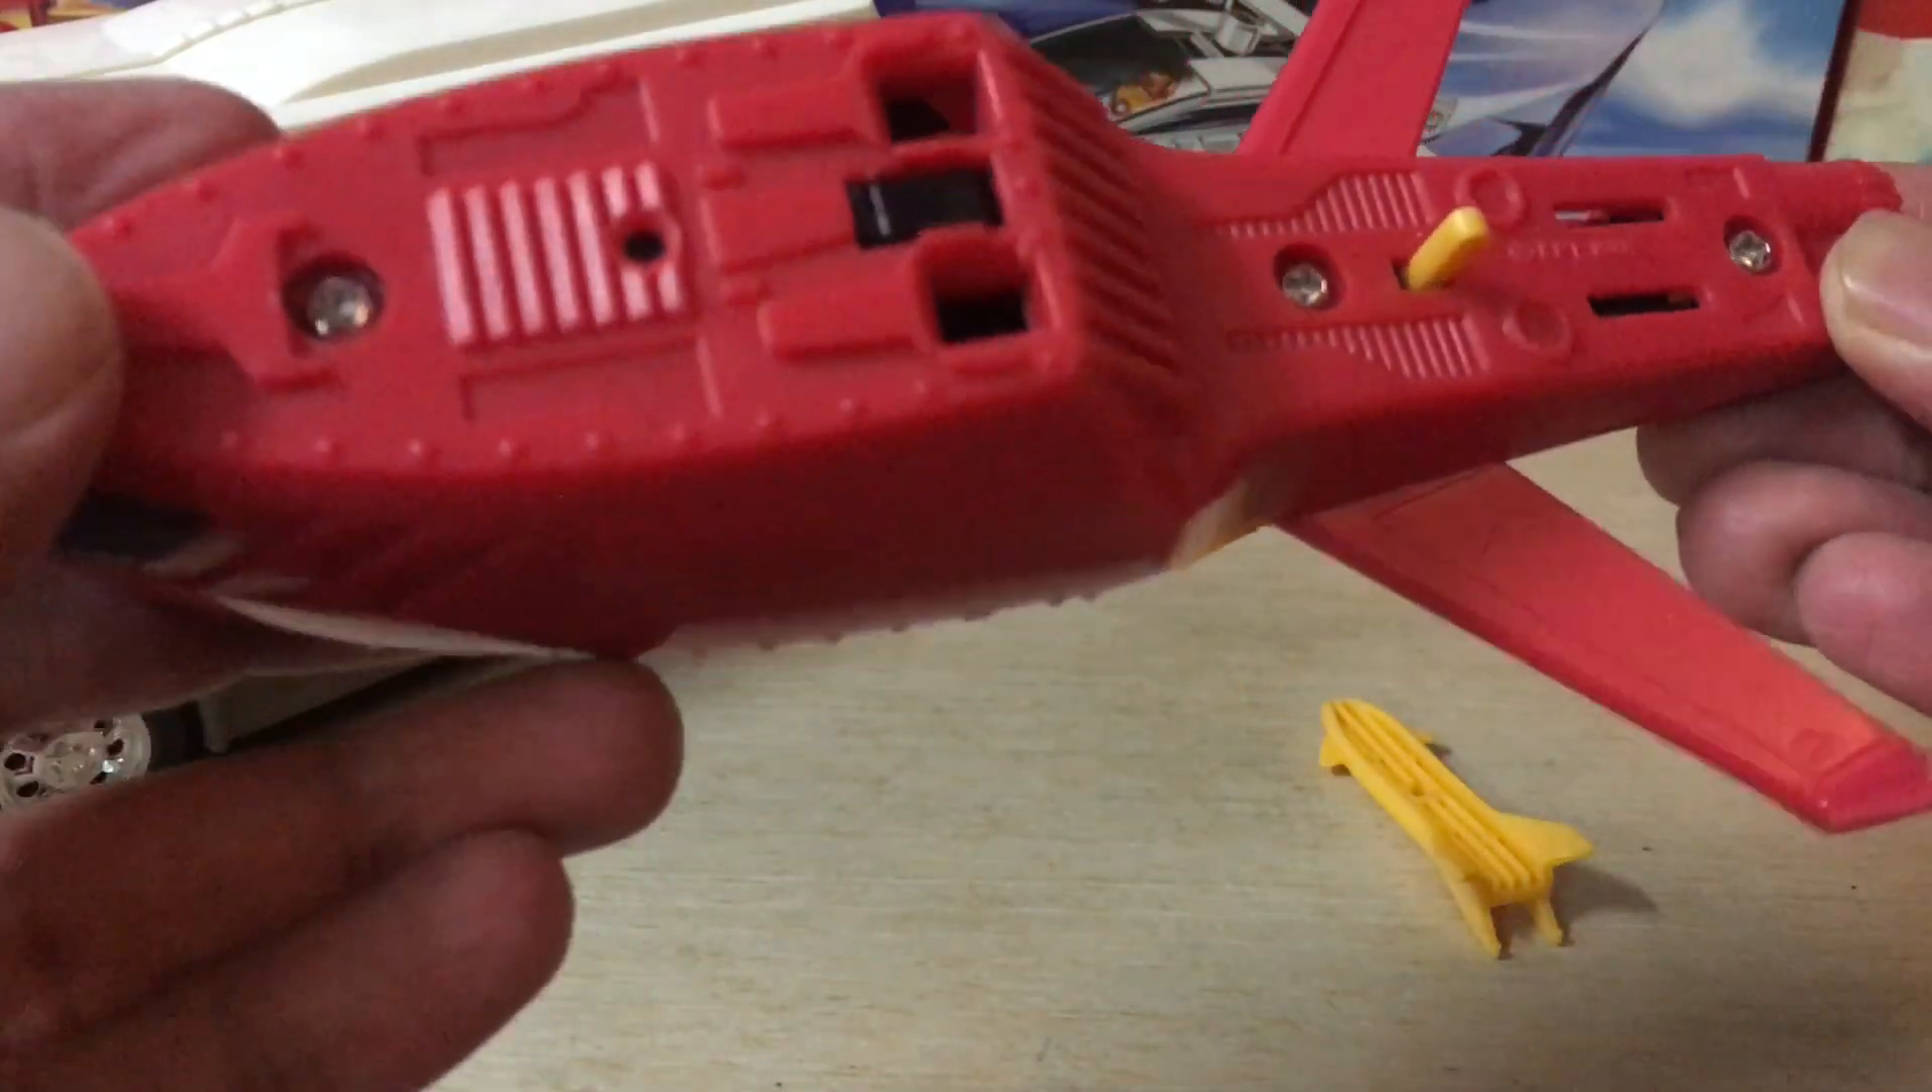Now the underside of the jet has got three screws in place. Okay you see them very clearly here.